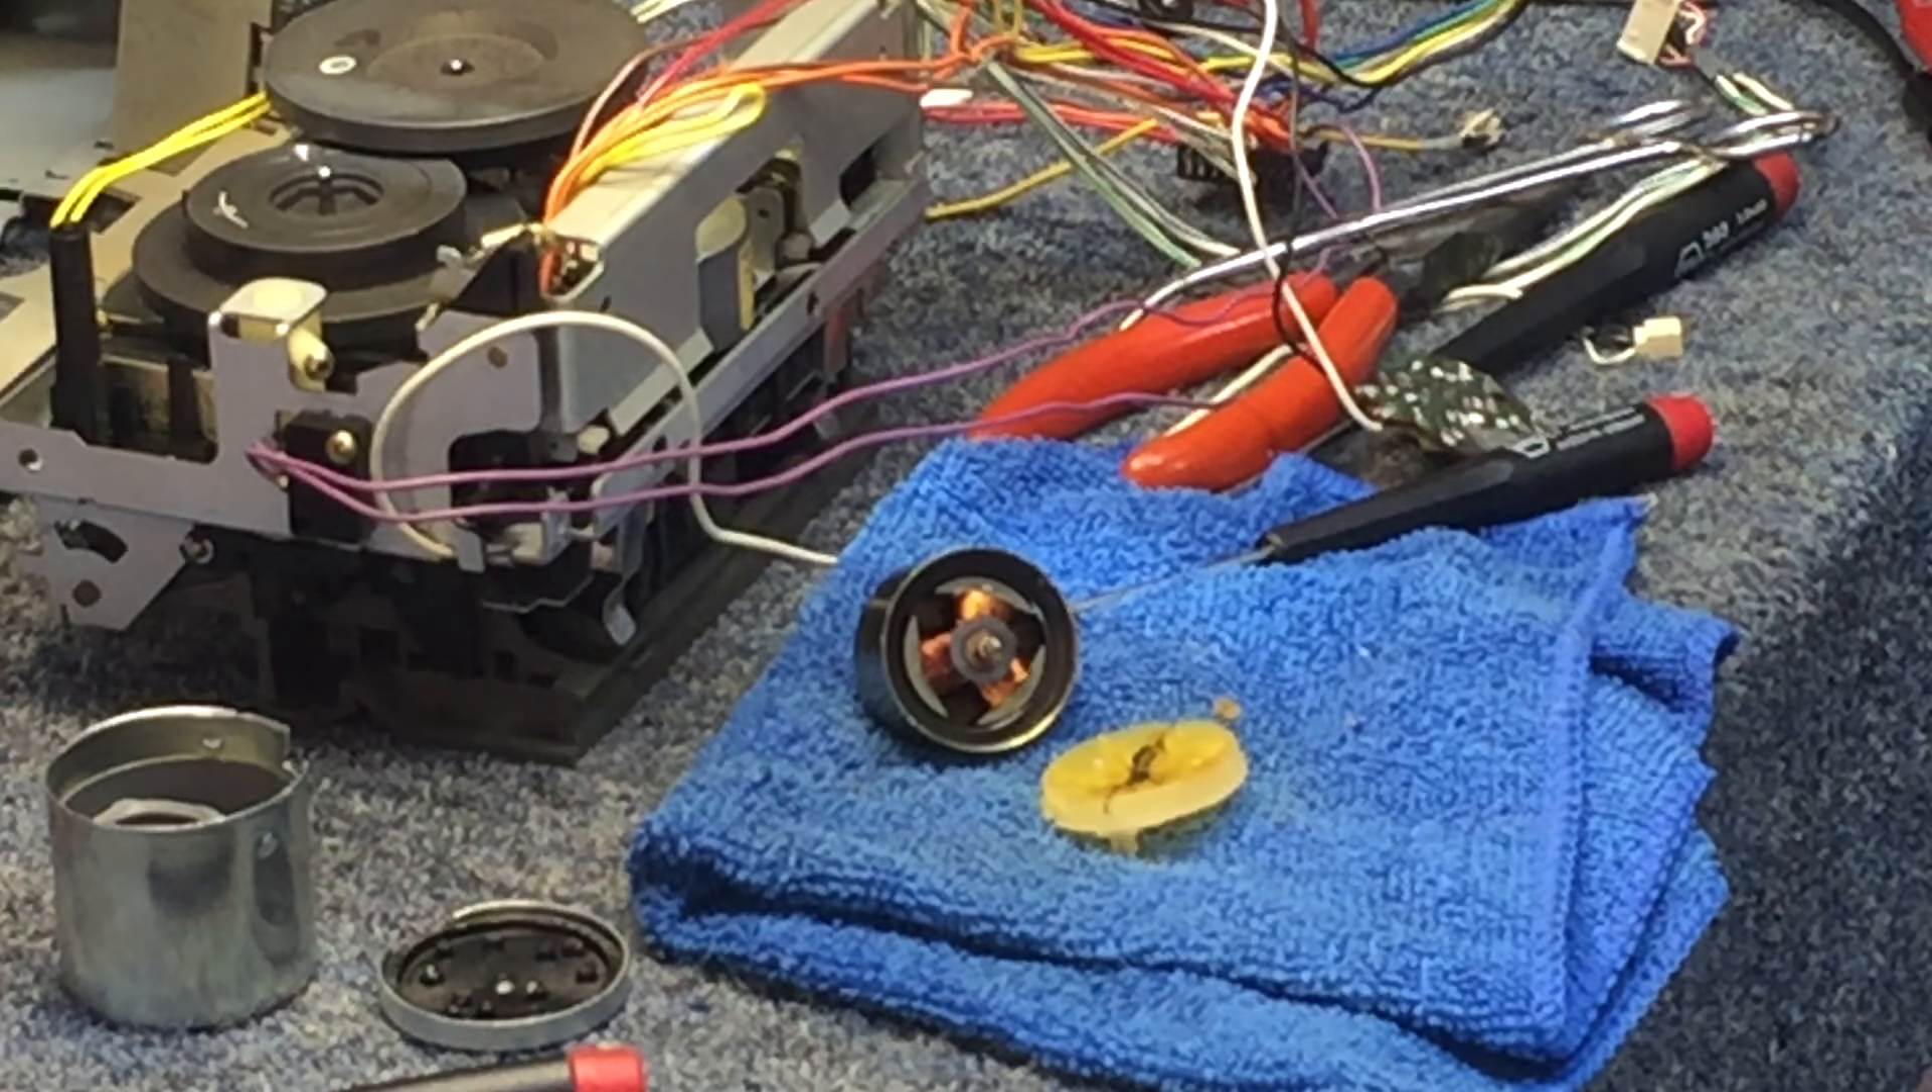All right, we got the motor apart now.